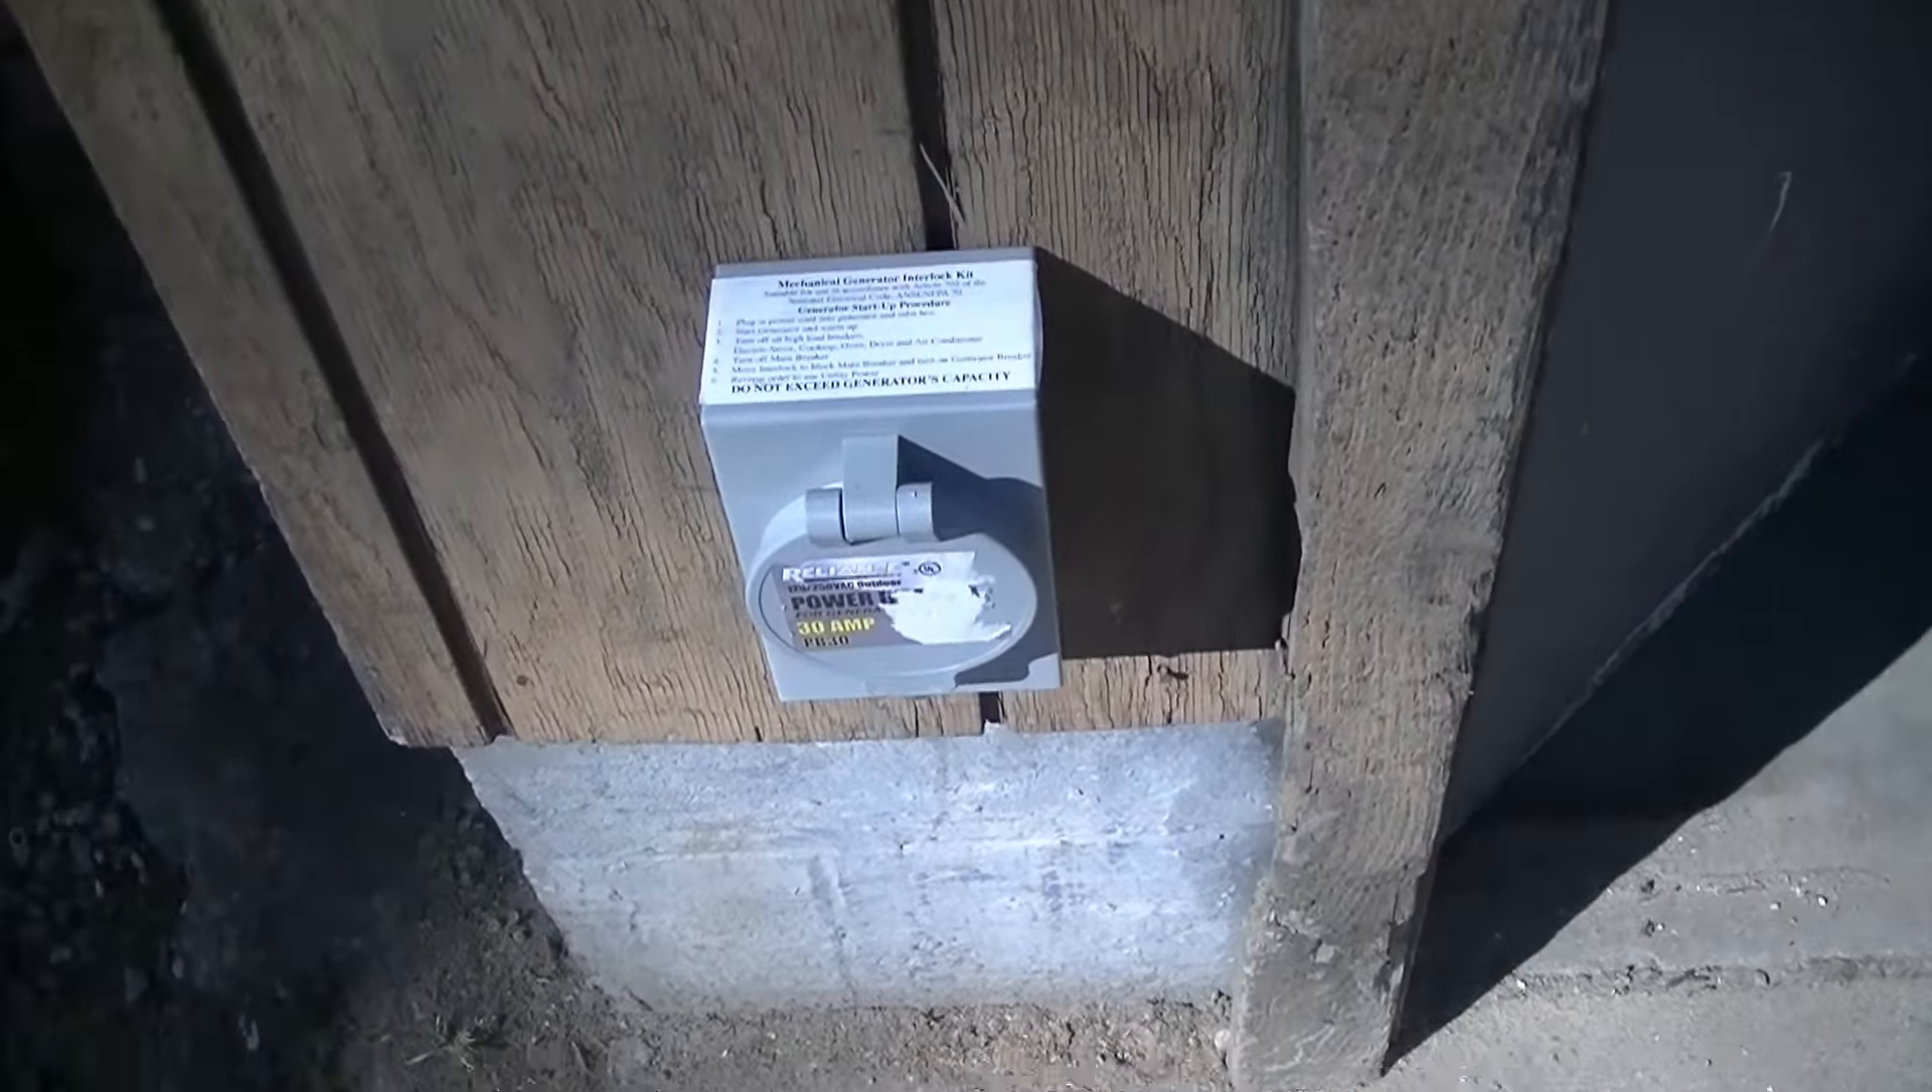I have my generator box mounted right here.